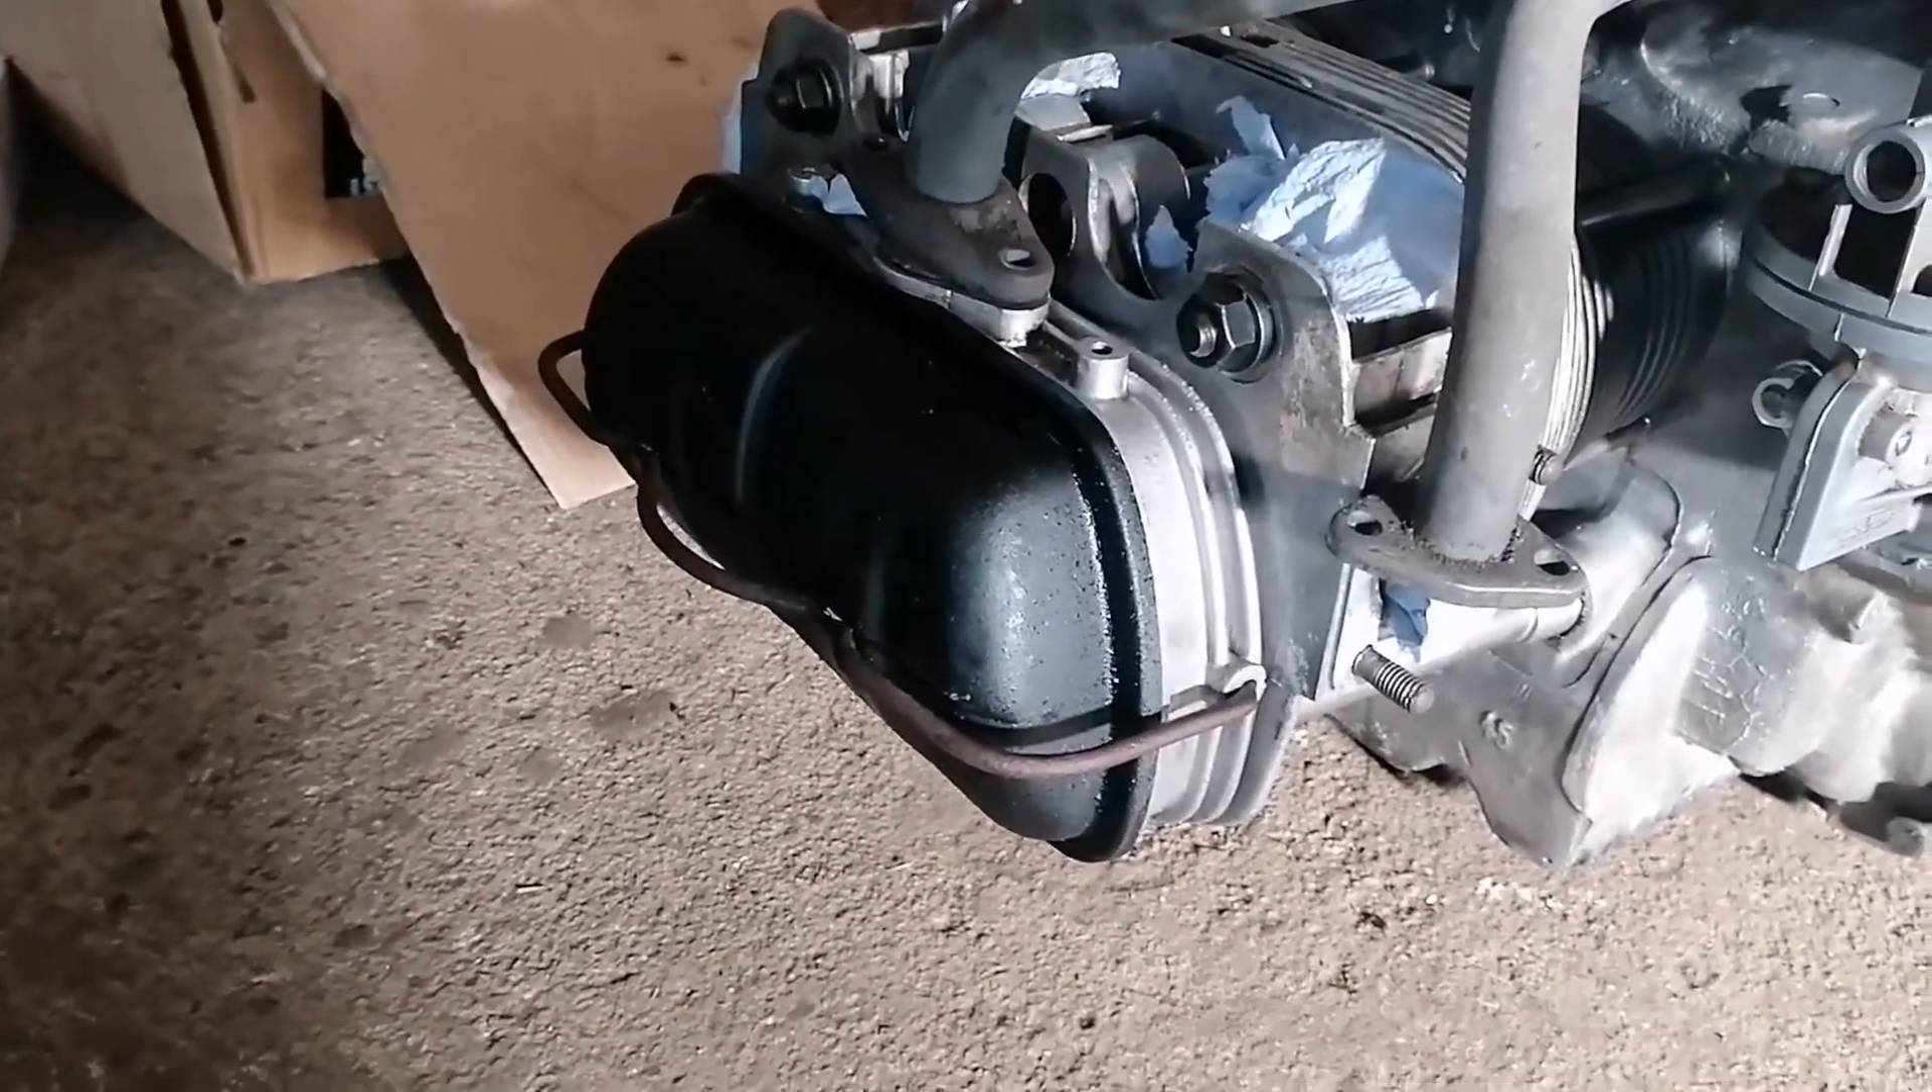So, ich habe jetzt die Nockenwellendeckel hier lackiert und montiert.